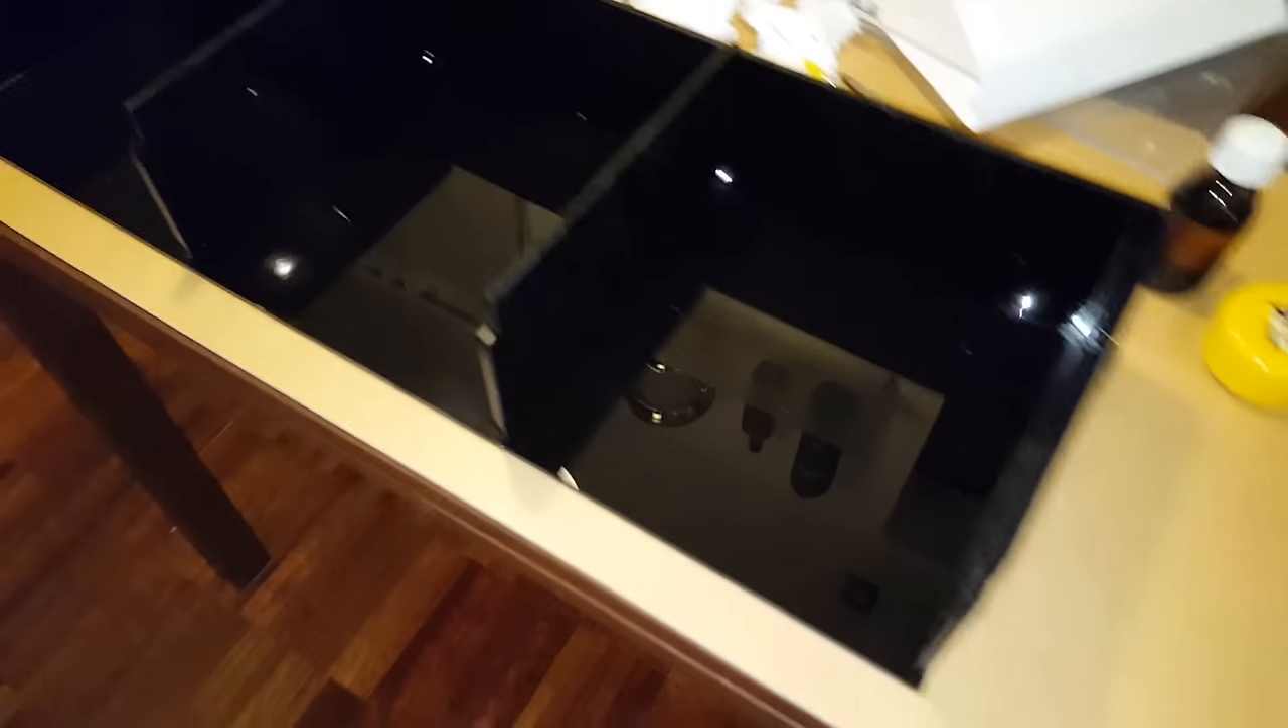I already got the back glued and all the dividers as you can see so it's looking pretty good.